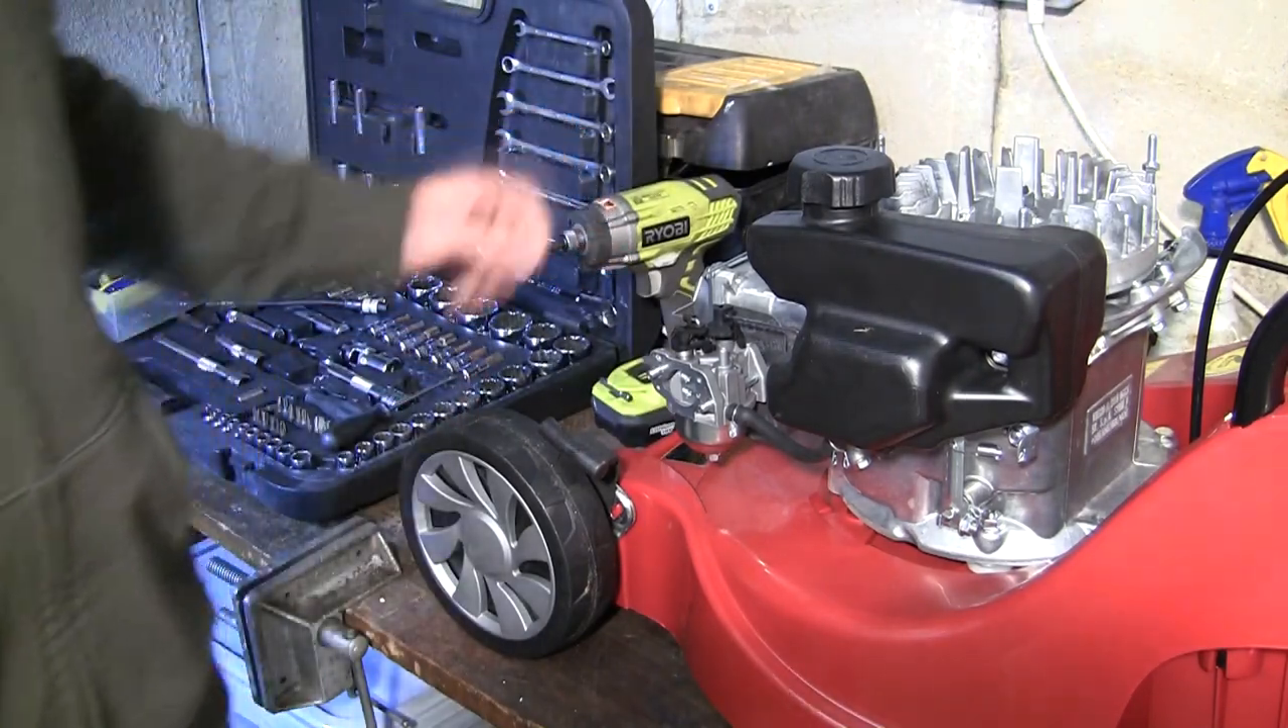That's the petrol tank back on.